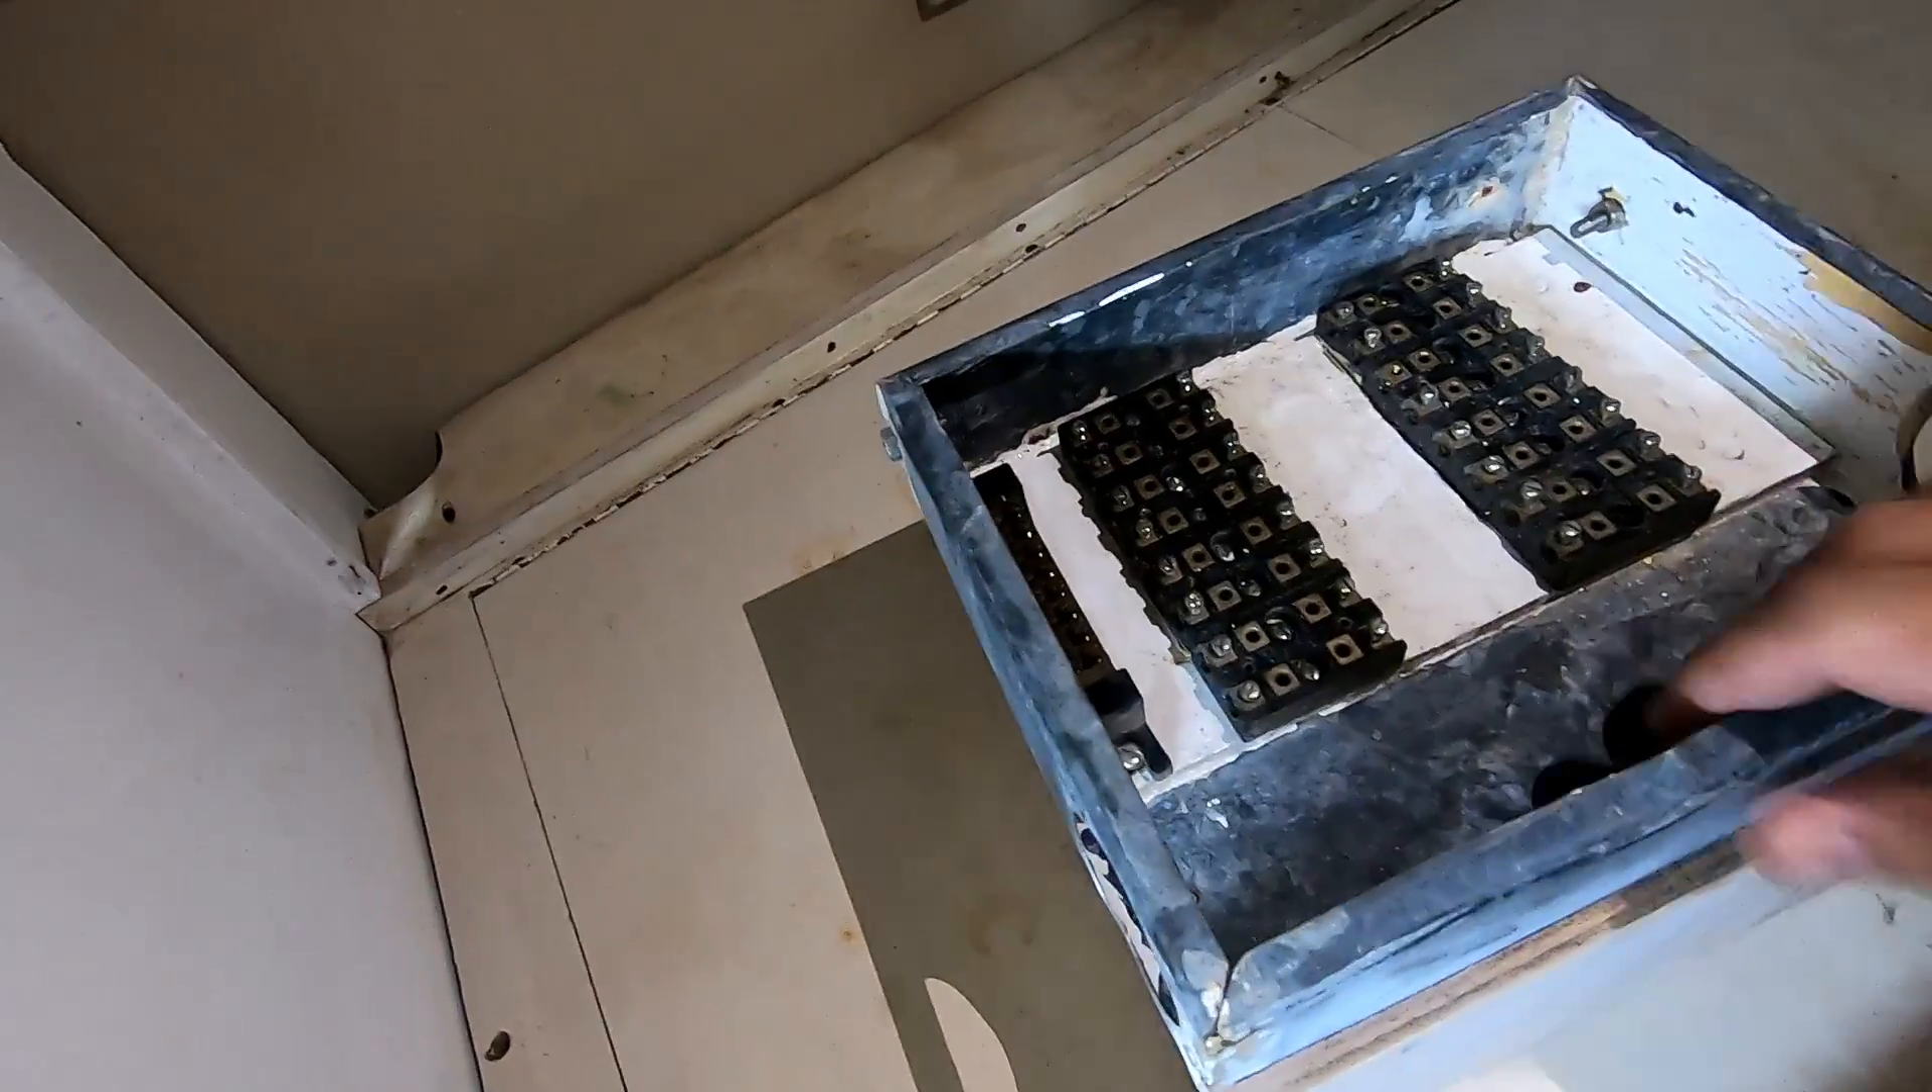This is the DB box that we took out all the wires off and cleaned it a bit.